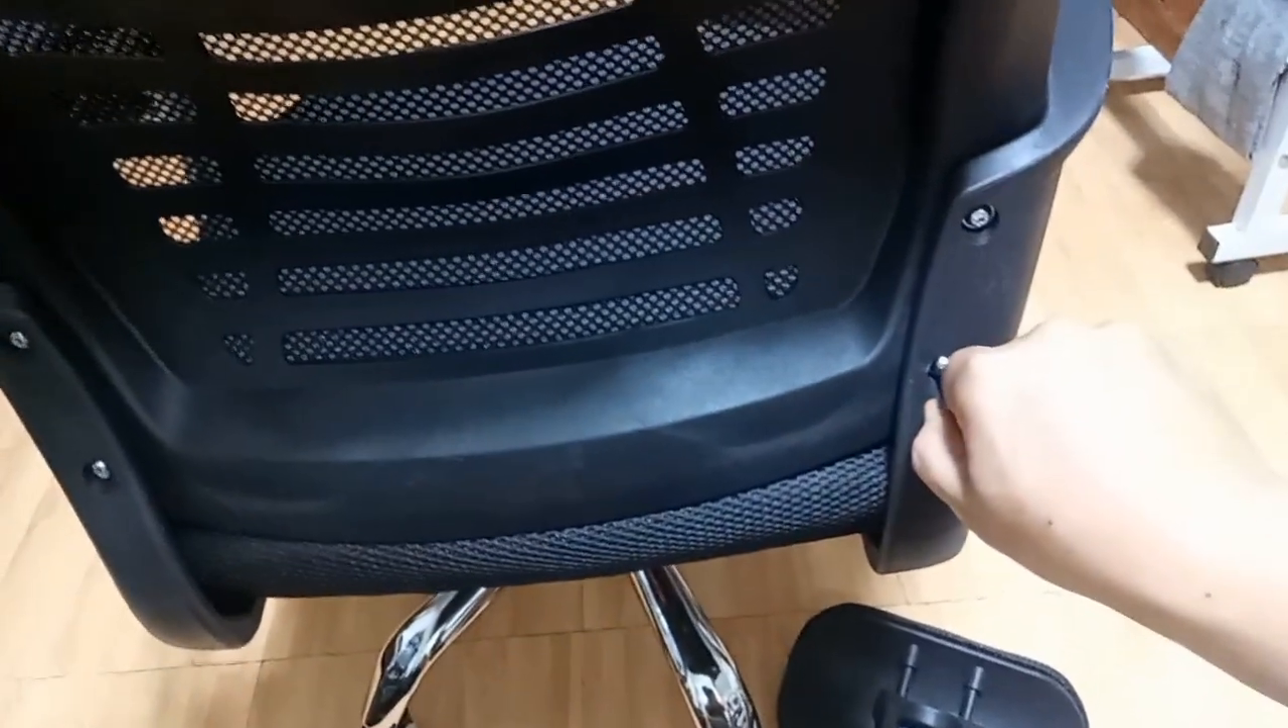Okay and uh we've got the uh backrest uh in there already and i'm just uh tightening it up tightening it up.